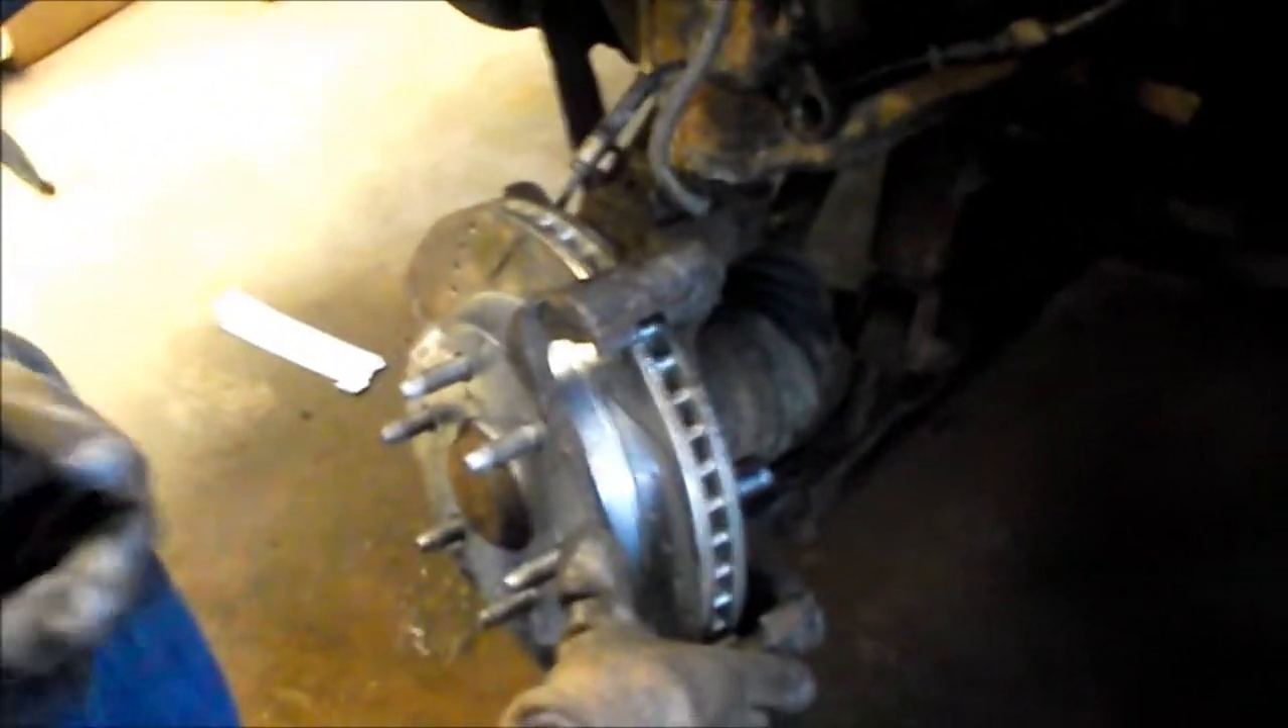Took the six lug nuts off of the wheels and got the wheel out of the way.